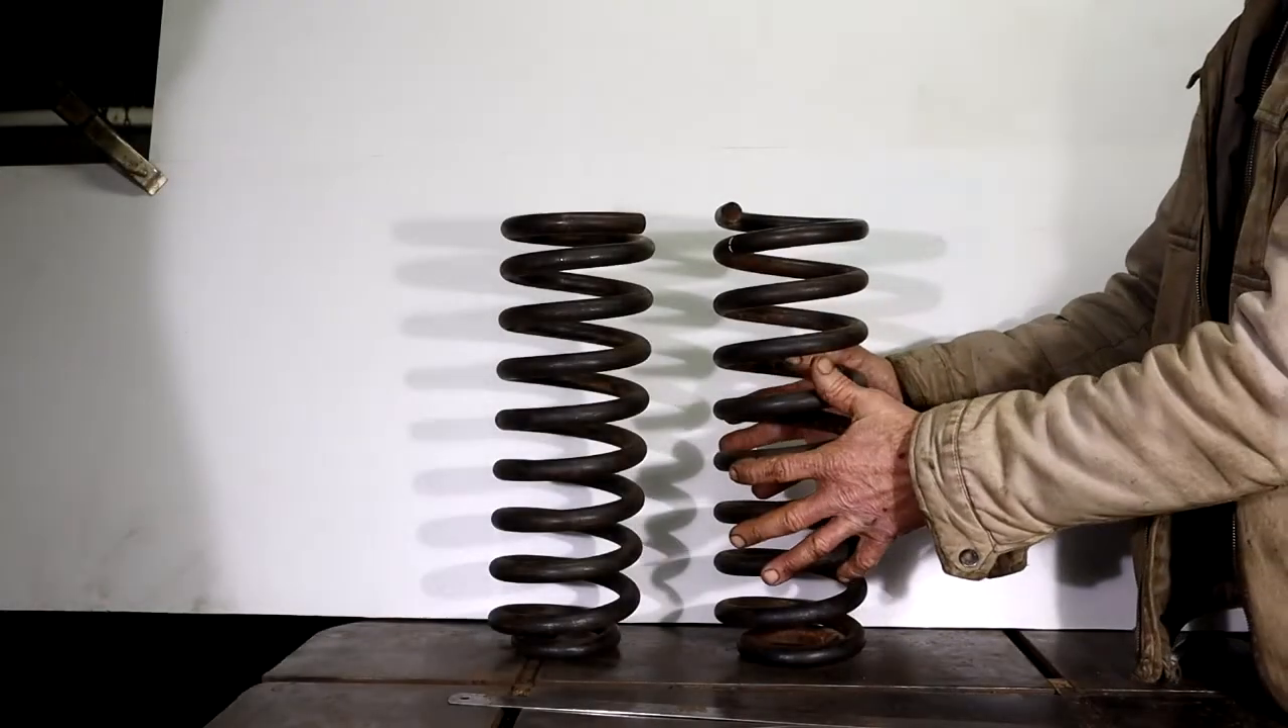I got my springs out of the truck and onto the bench.